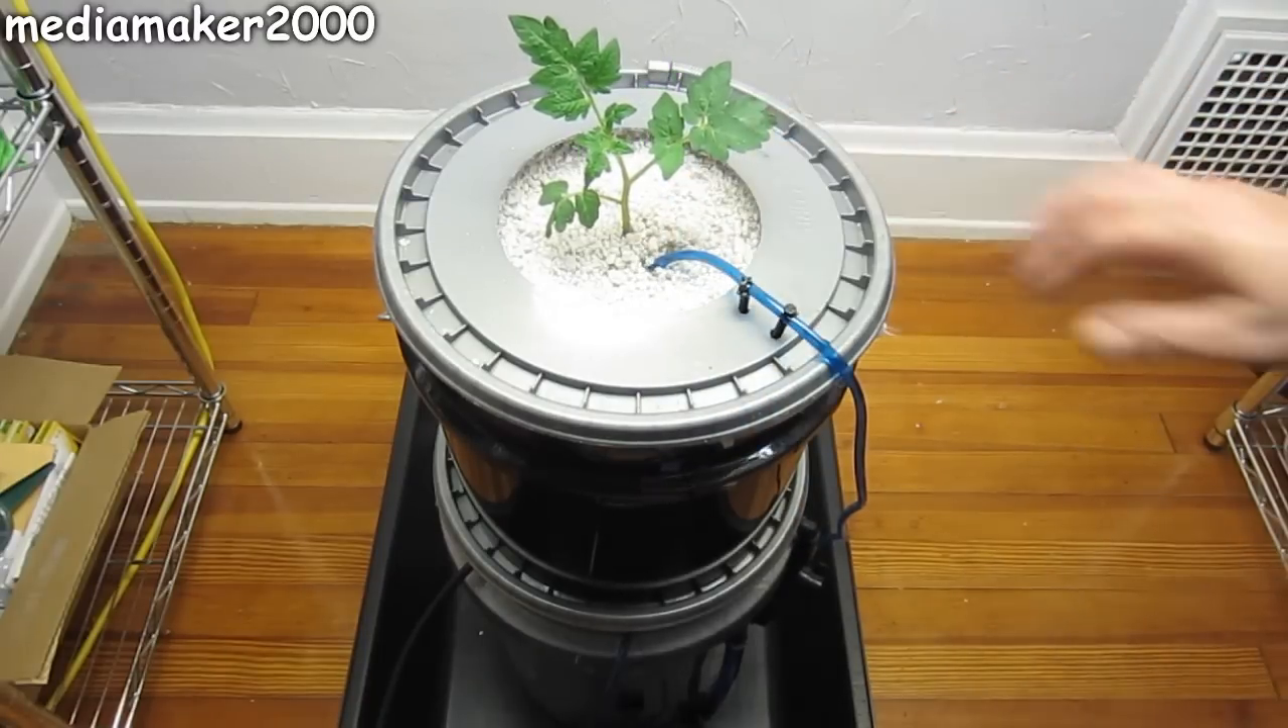Once that's done, I can fill the dutch bucket full of perlite, add the lid to the dutch bucket, and affix the feeder tube using the quarter-inch tubing spikes, and the build is now complete.